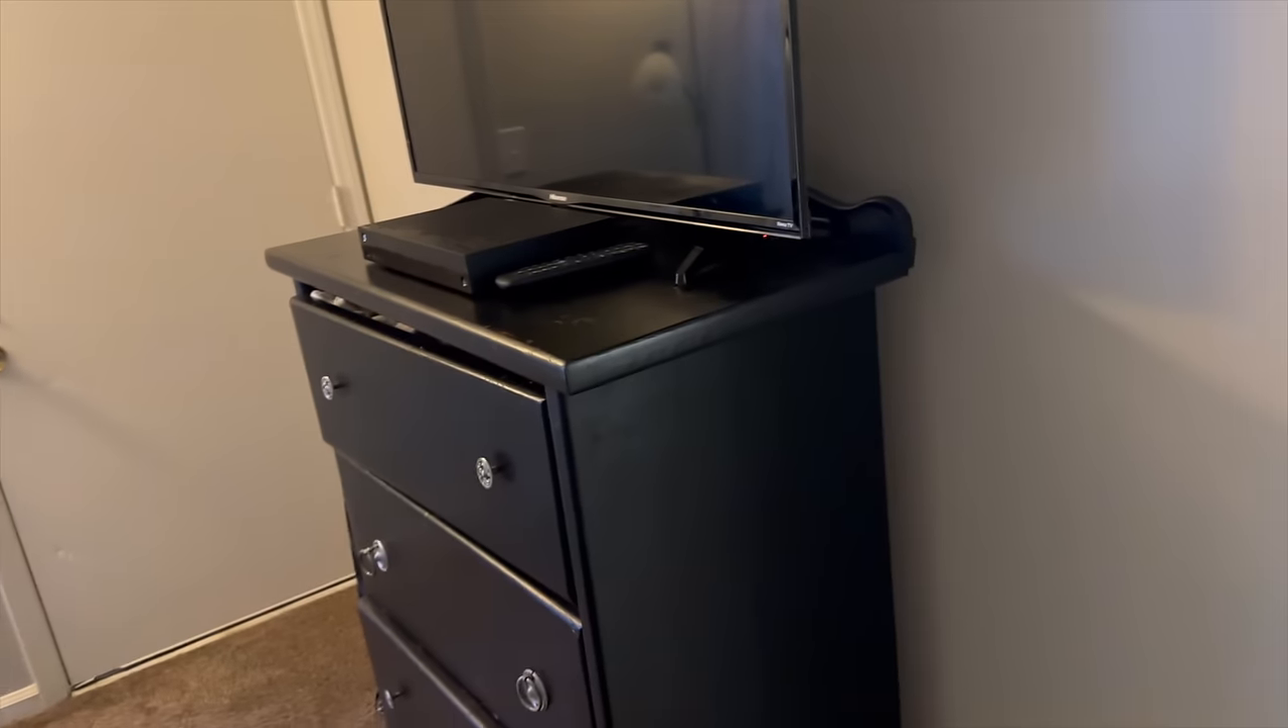The chest drawer is from a long time ago. It doesn't even close all the way.